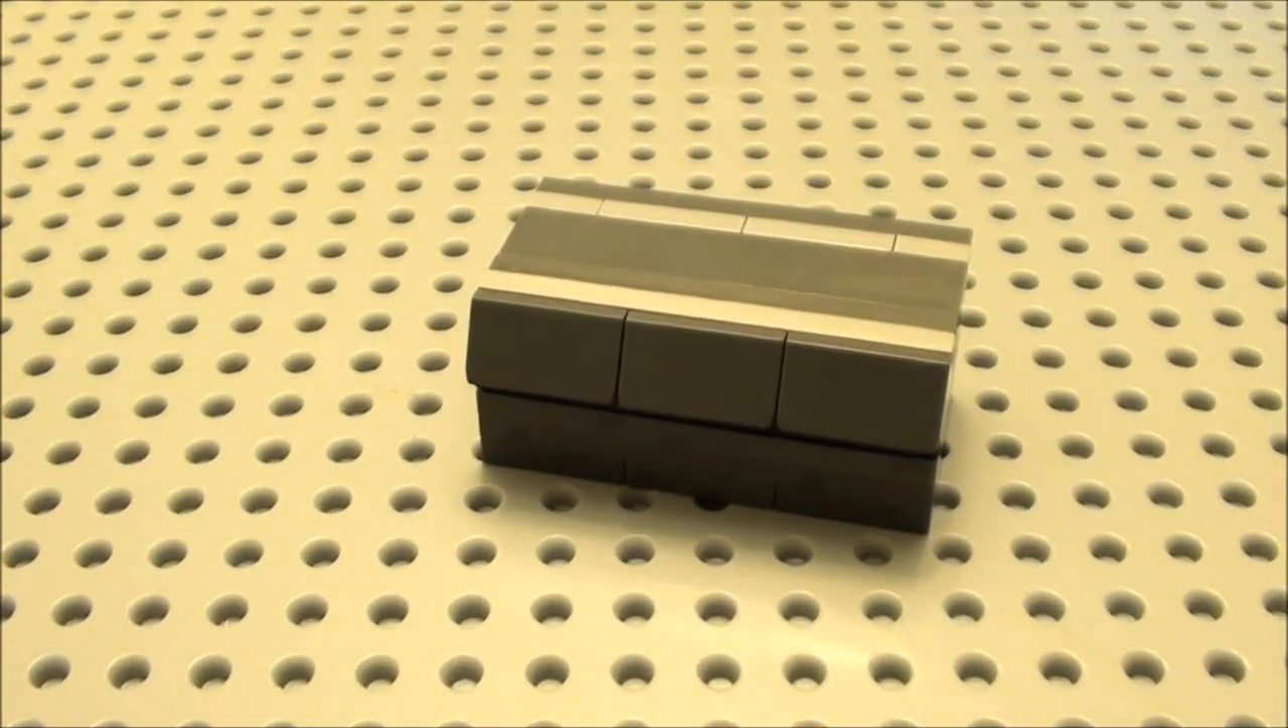There's the working lid for our barbecue. See it closes nice and it's flush.